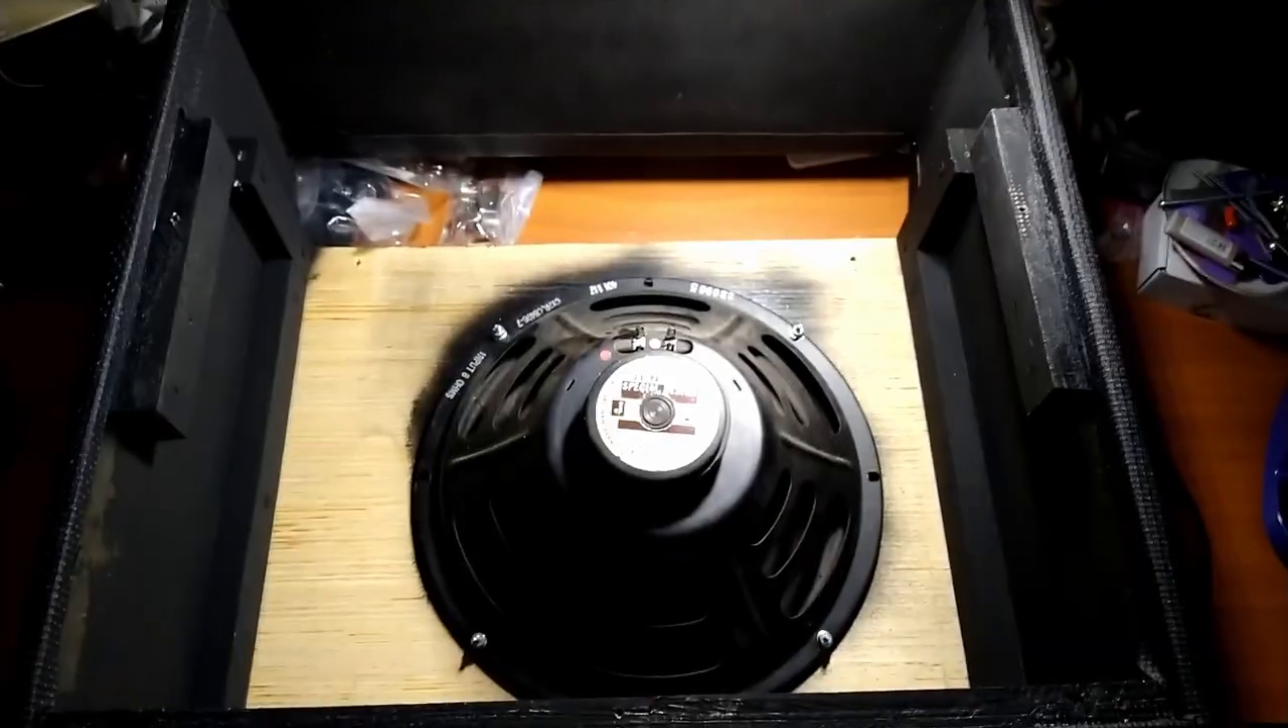We have the back door off.